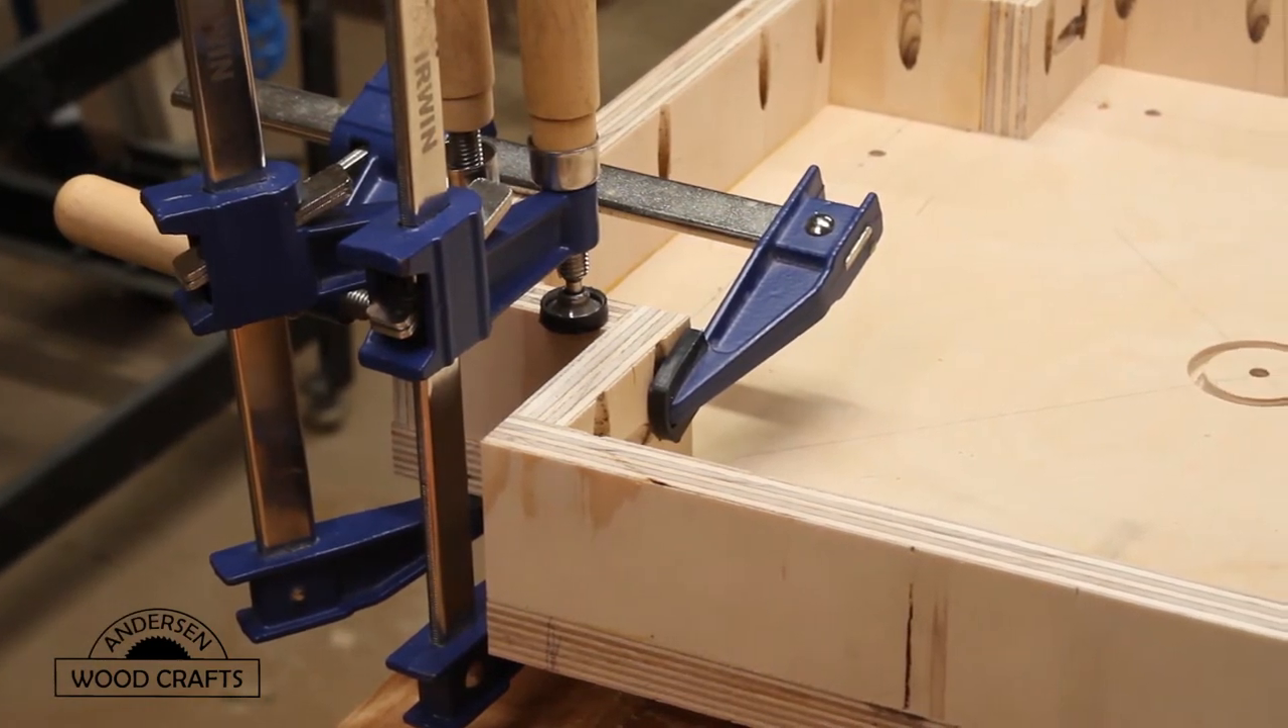Now the sides of the base are complete. Just waiting for this last piece to dry.